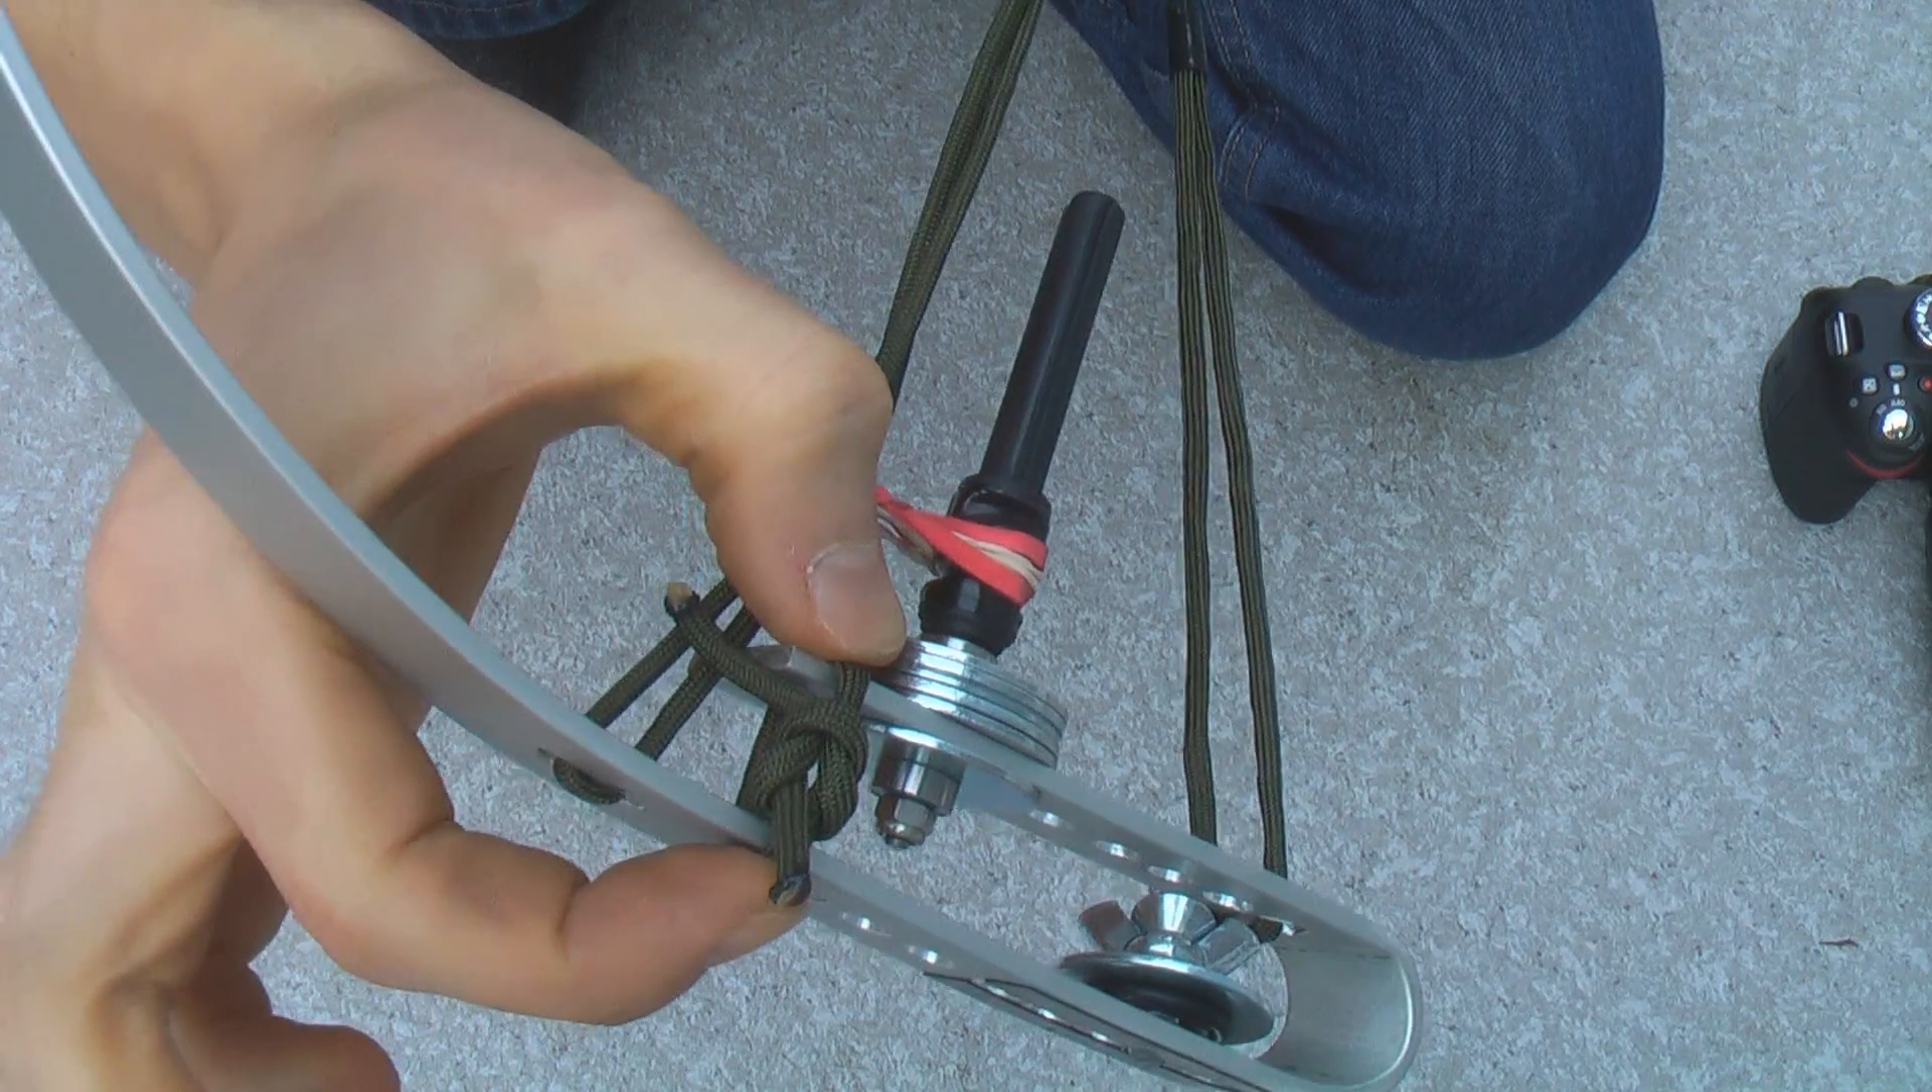And I've also put a little piece of paracord across here just to cinch this up so I don't get any motion like that.